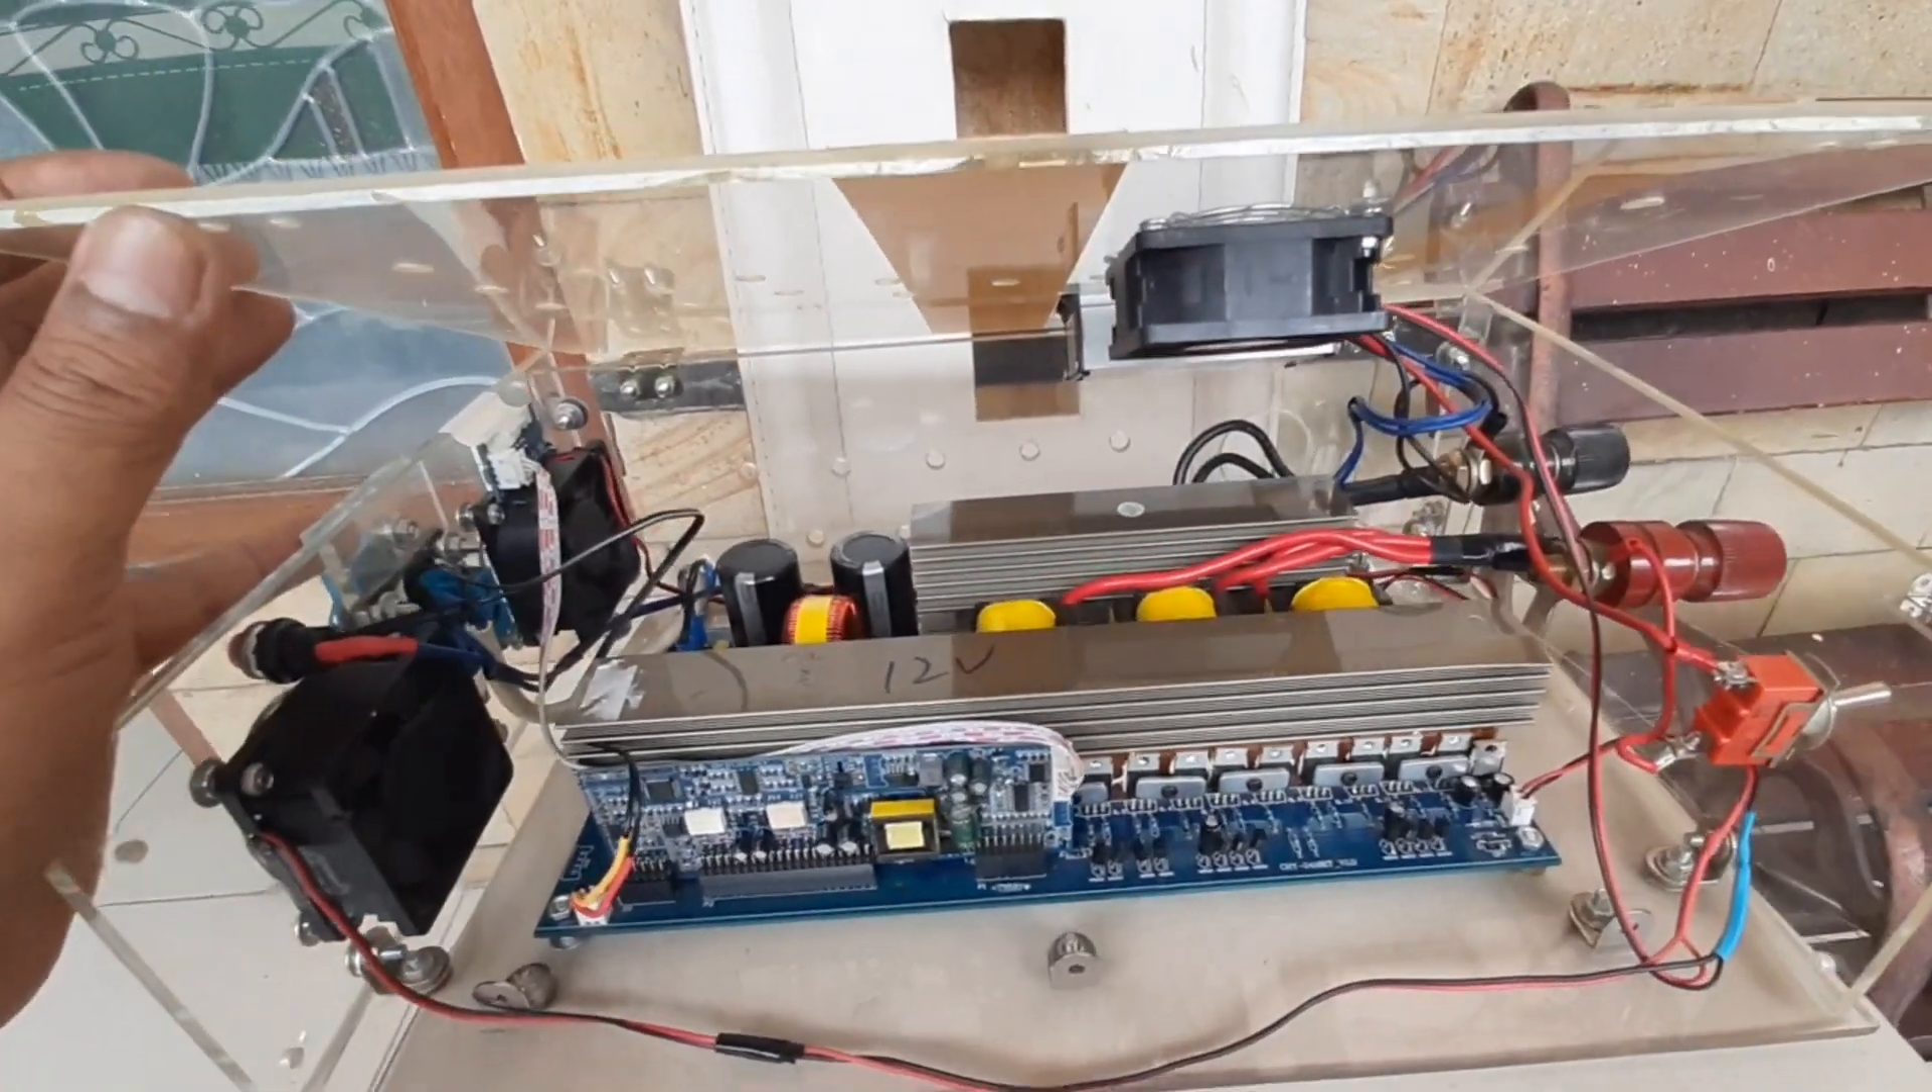Jadi sudah selesai ya memasukkan inverternya ke dalam box acrylic jadi kabel semua sudah tersambung ya.